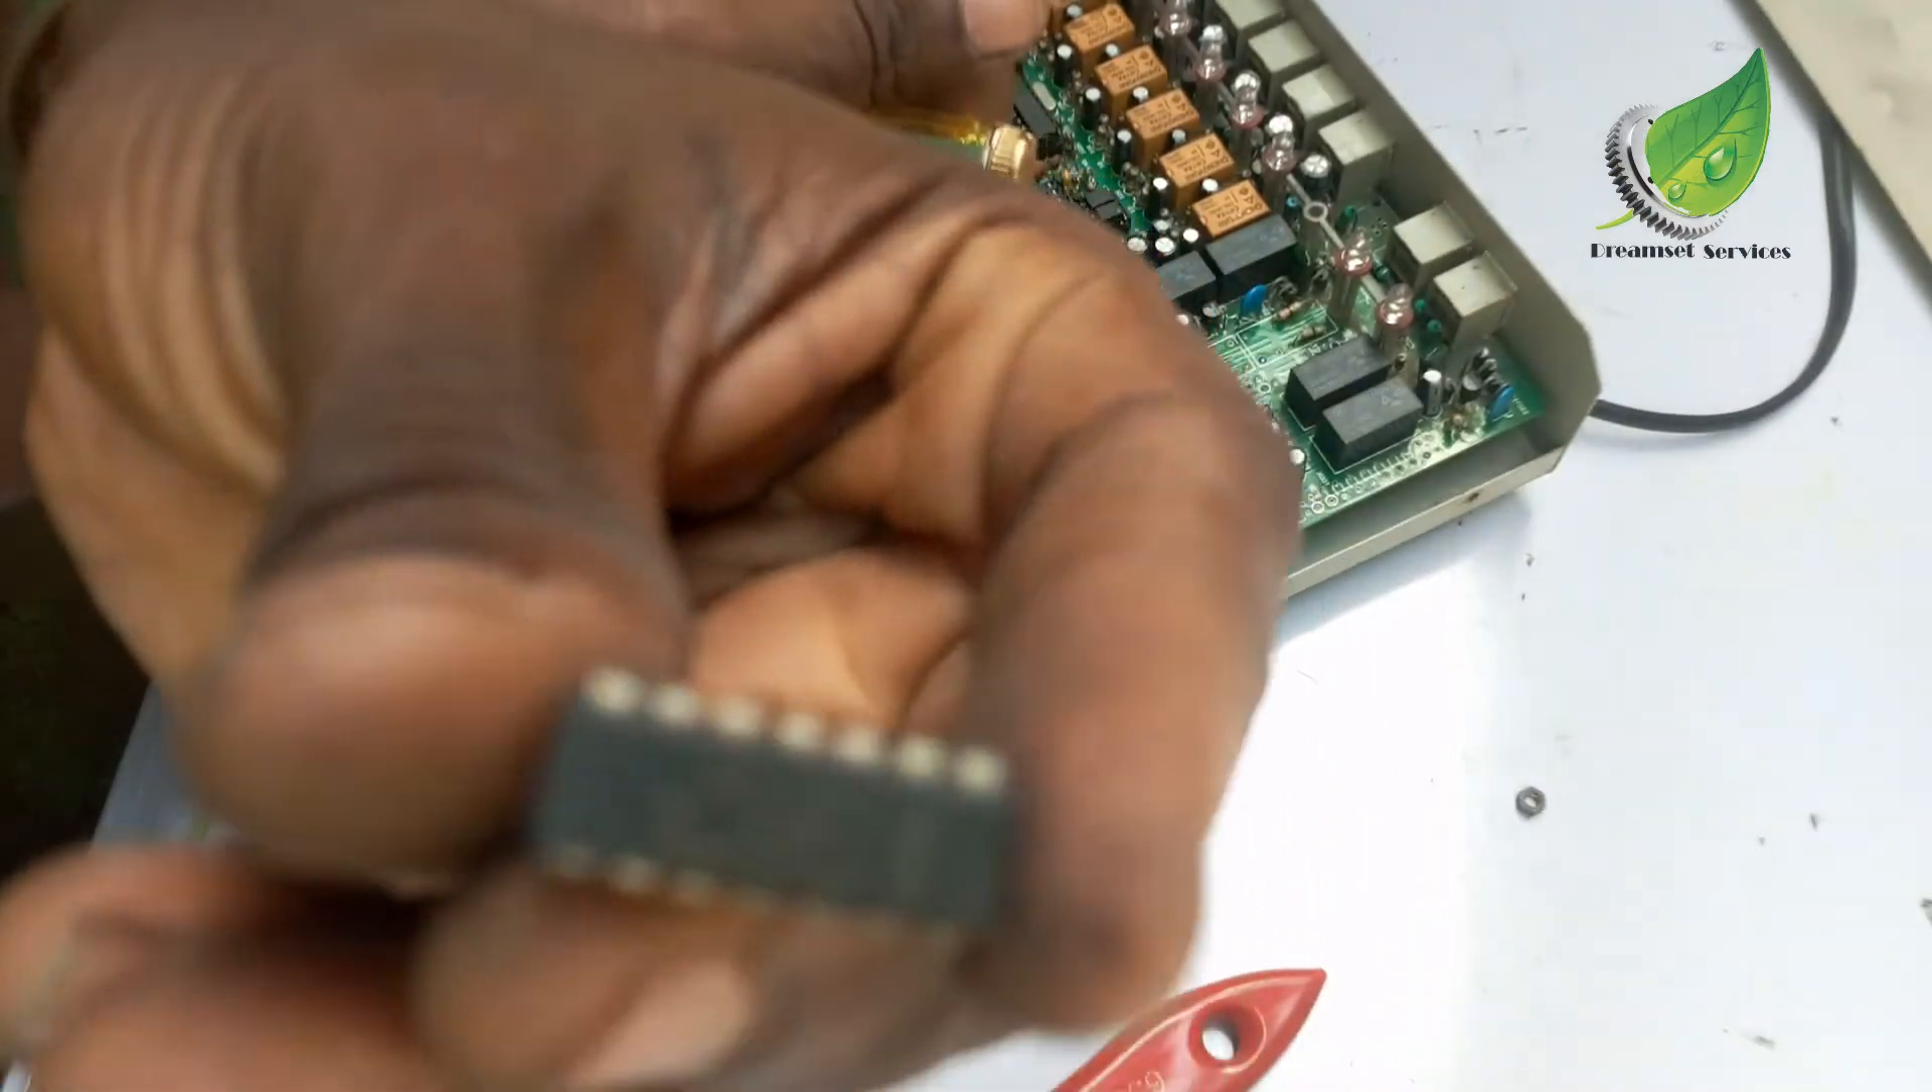Okay so i've been able to remove one of the chips right now.